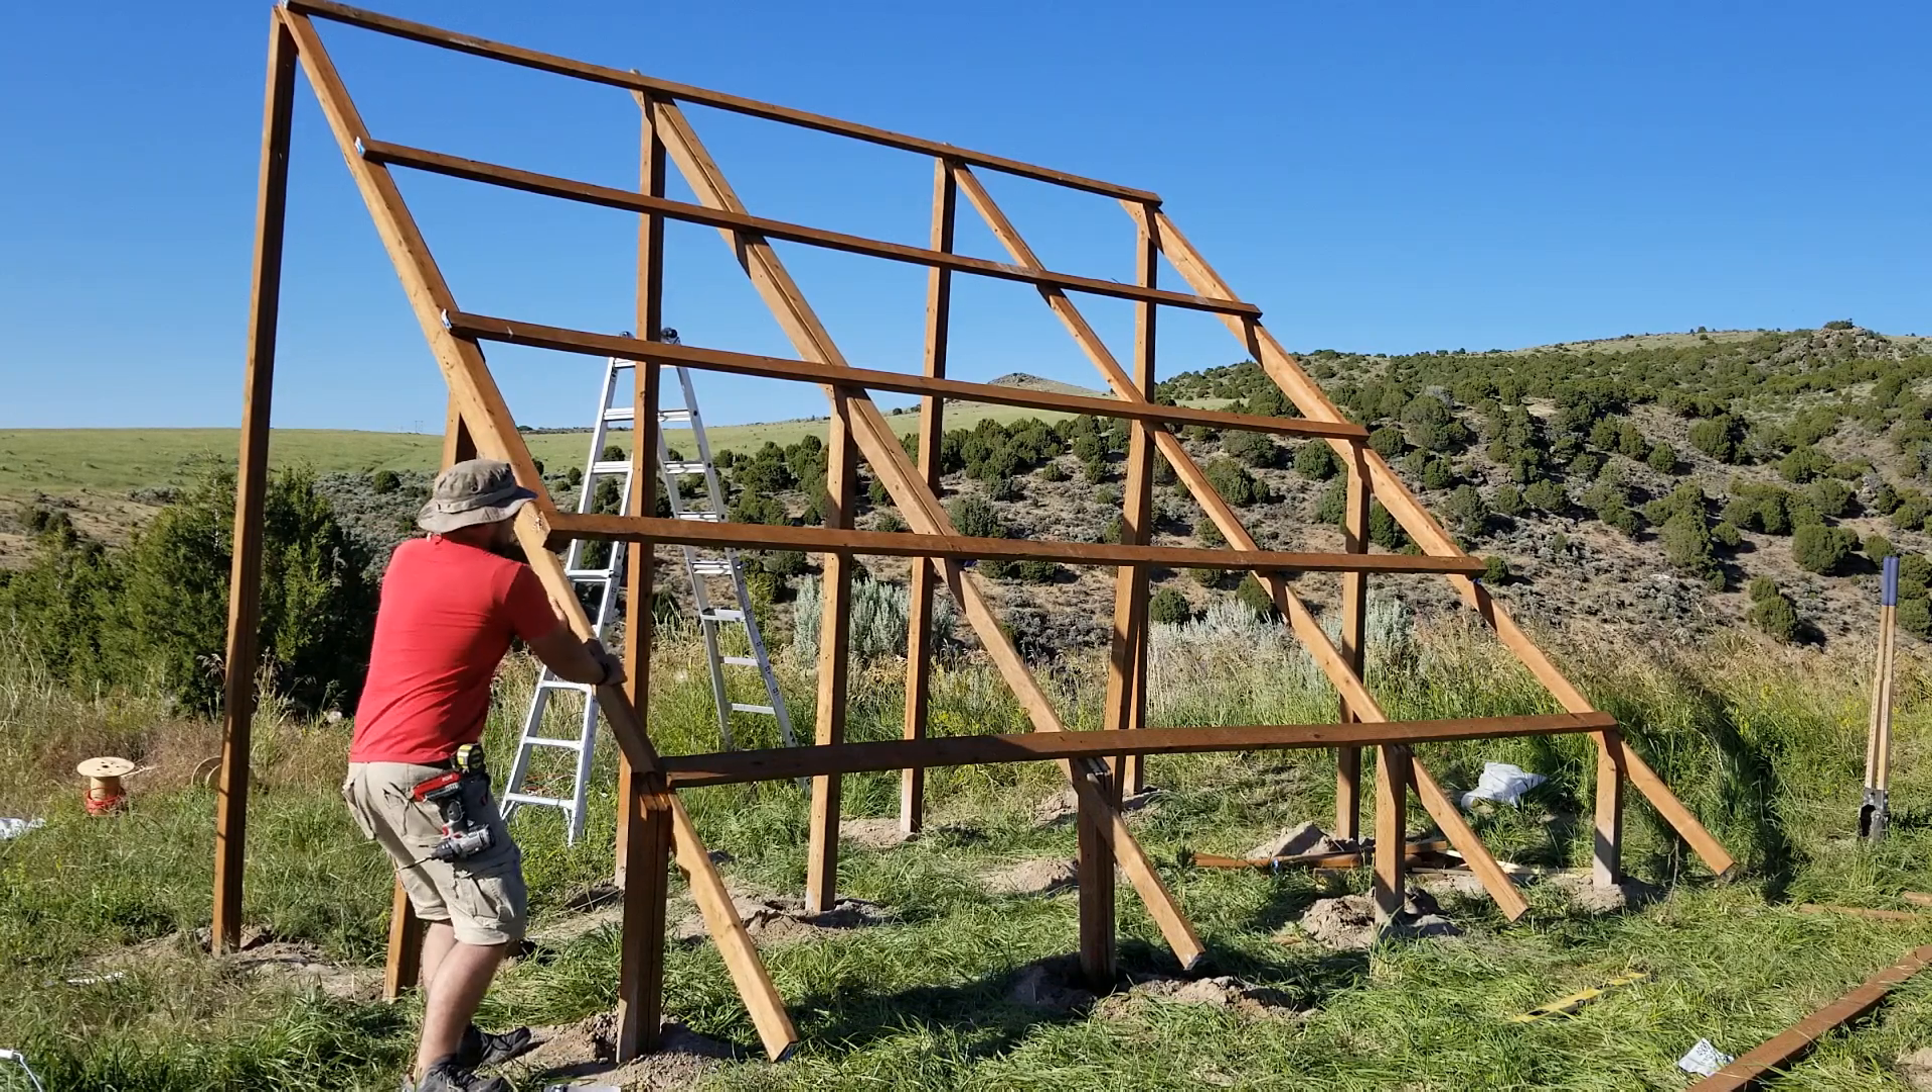So I'll put in those other braces later on but right now we got the main posts in and we'll get the rest of the panels on once the rest of the posts and braces are in.